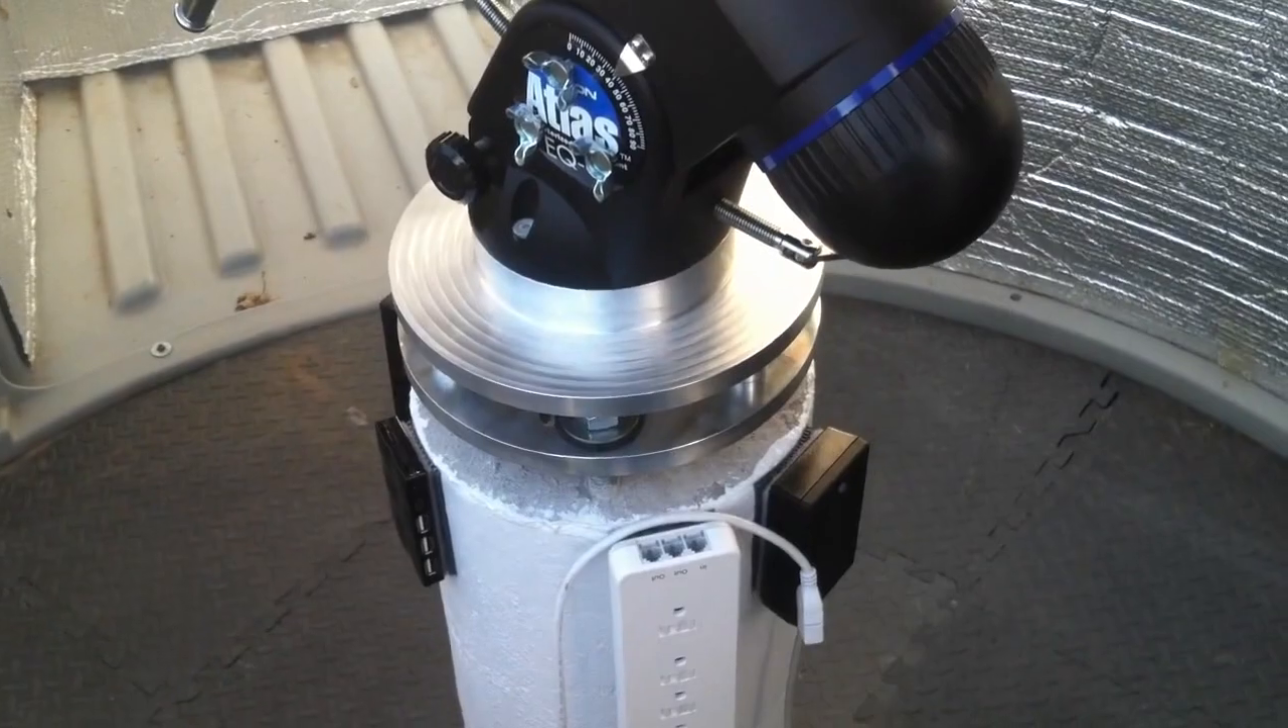You can see I've got the telescope mount installed on the pier now.